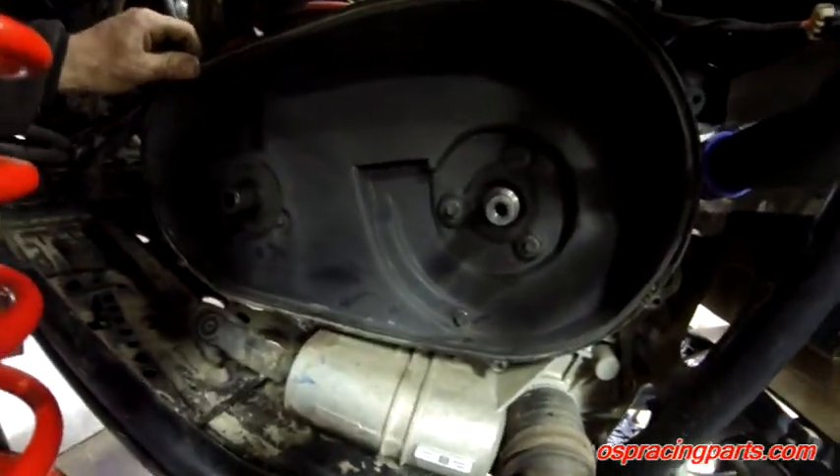We got our clutch guard backer back on.